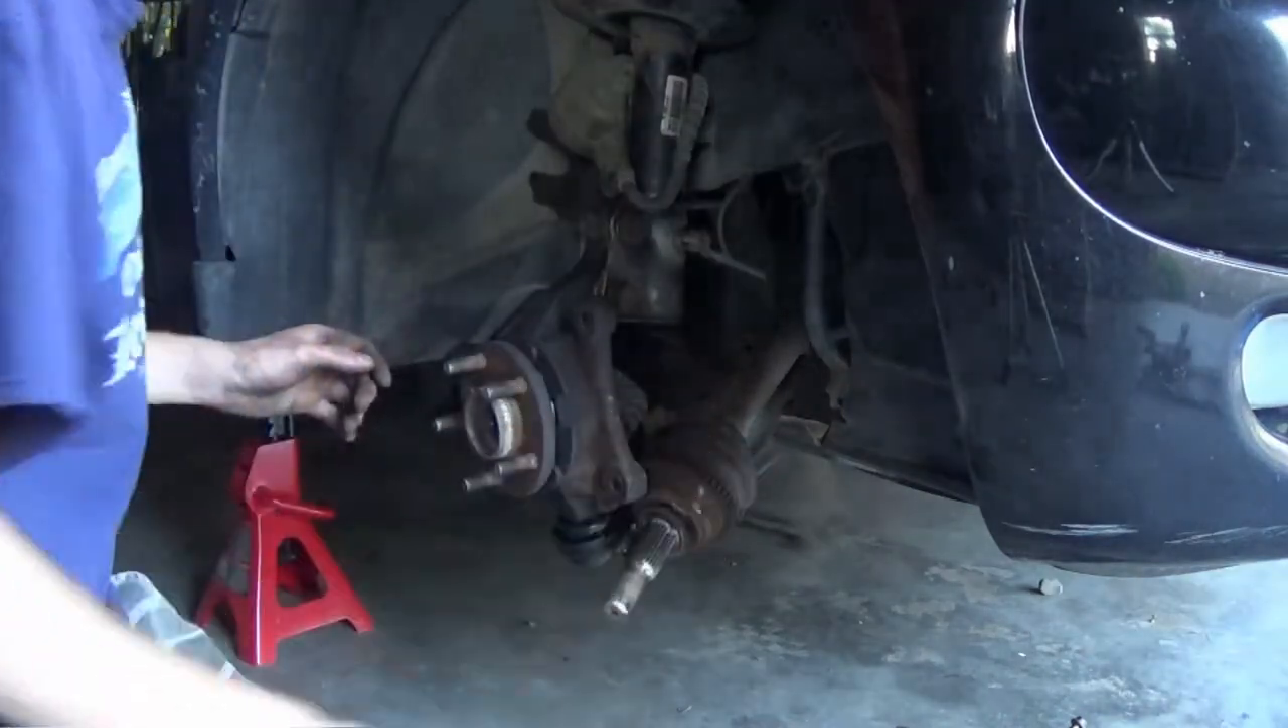I forgot to put the axle in.